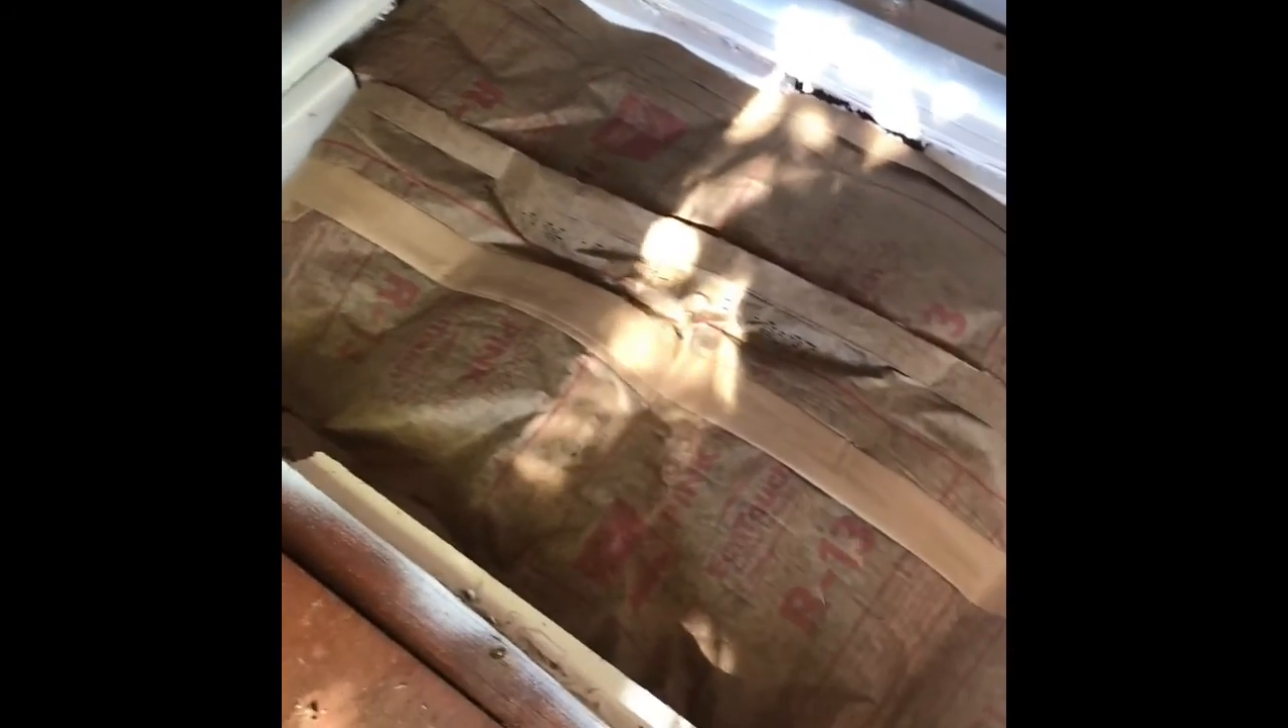The hive is out we've put the insulation in its place.